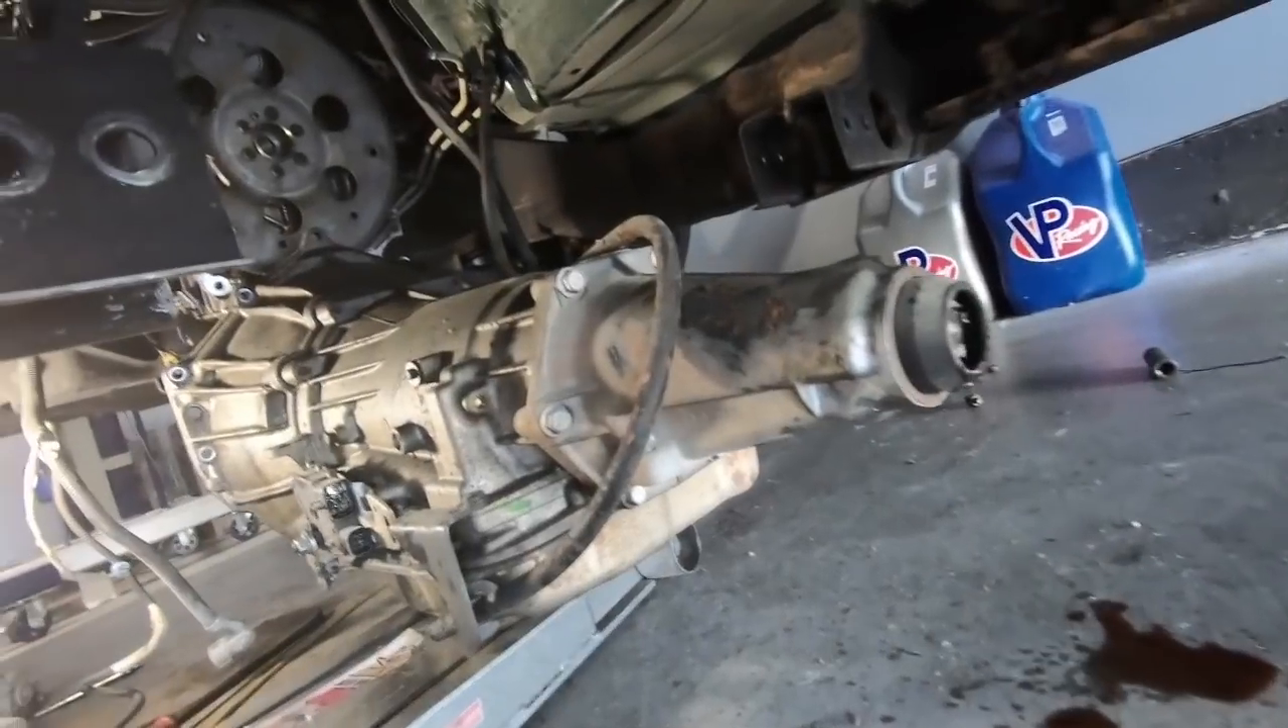So at this point, as you can see, the transmission is out.